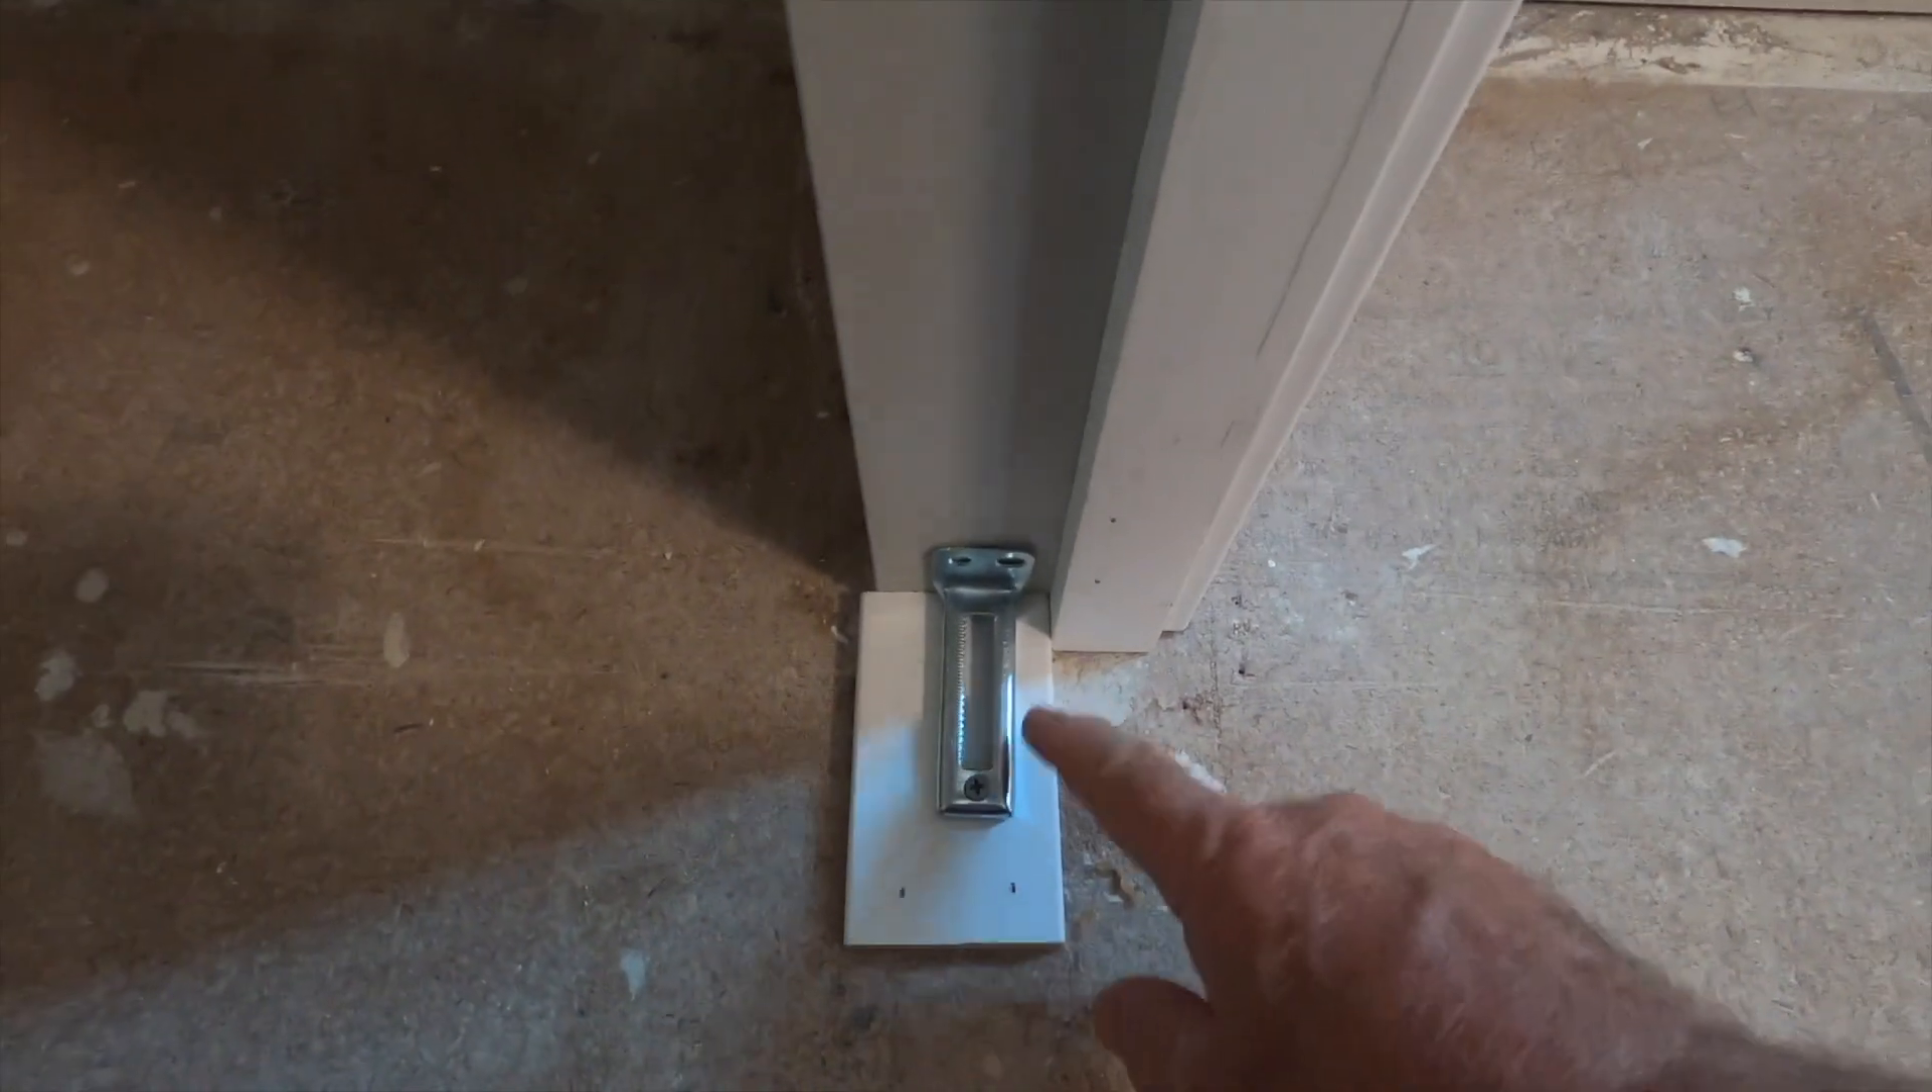I've installed my uh bottom uh bracket here.